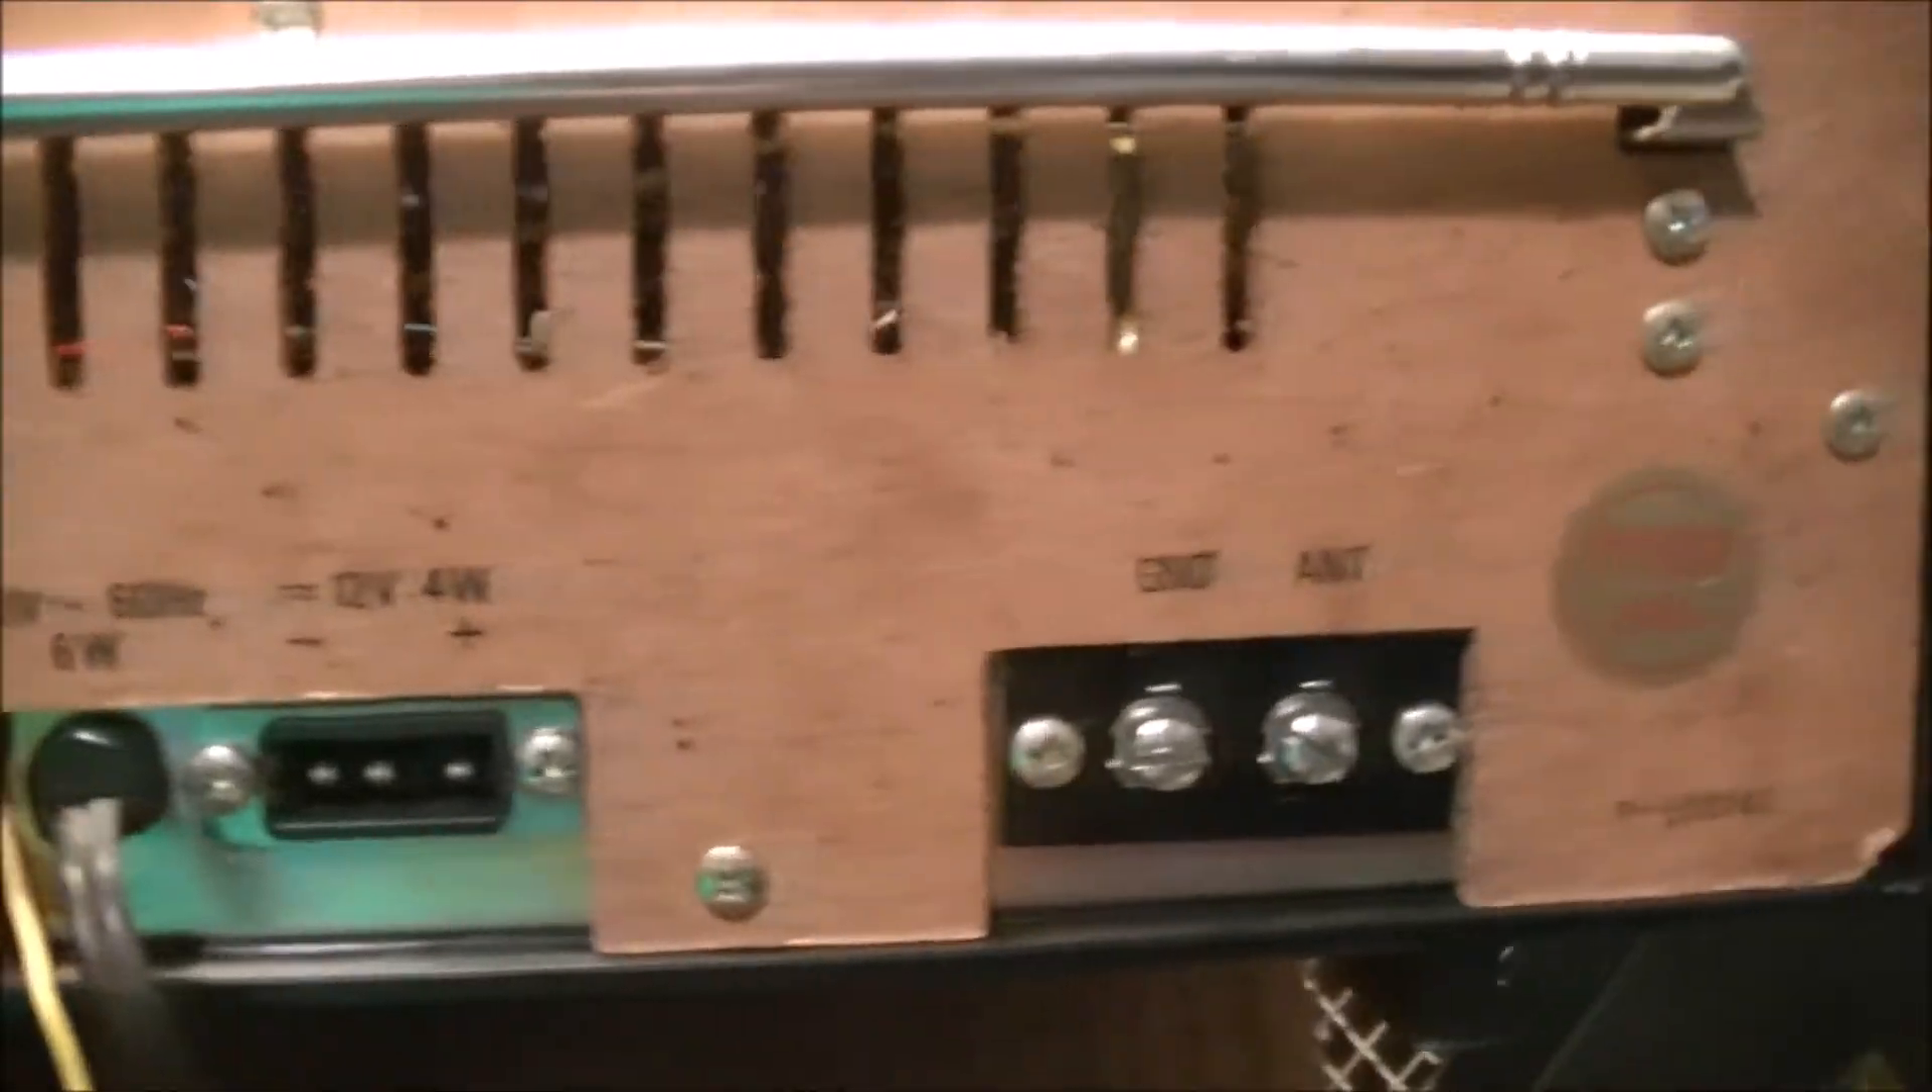And I've reattached the back. Added the screws here.